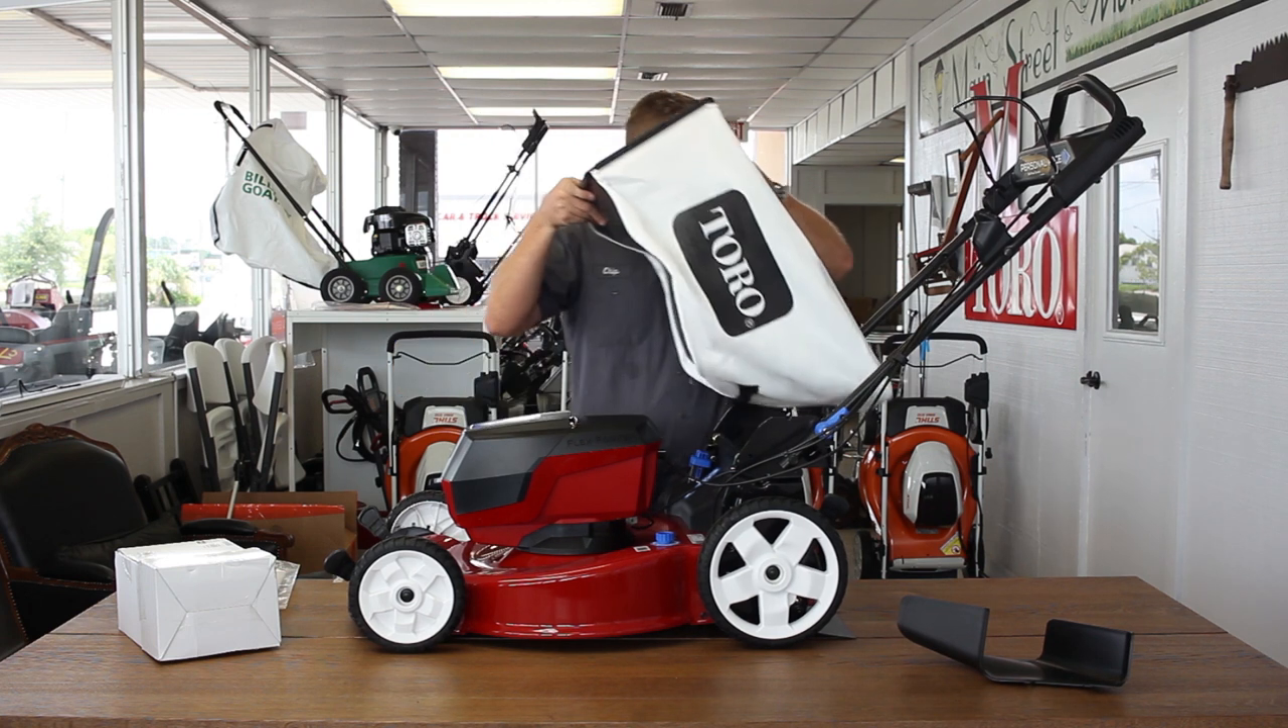The bag's all put together.